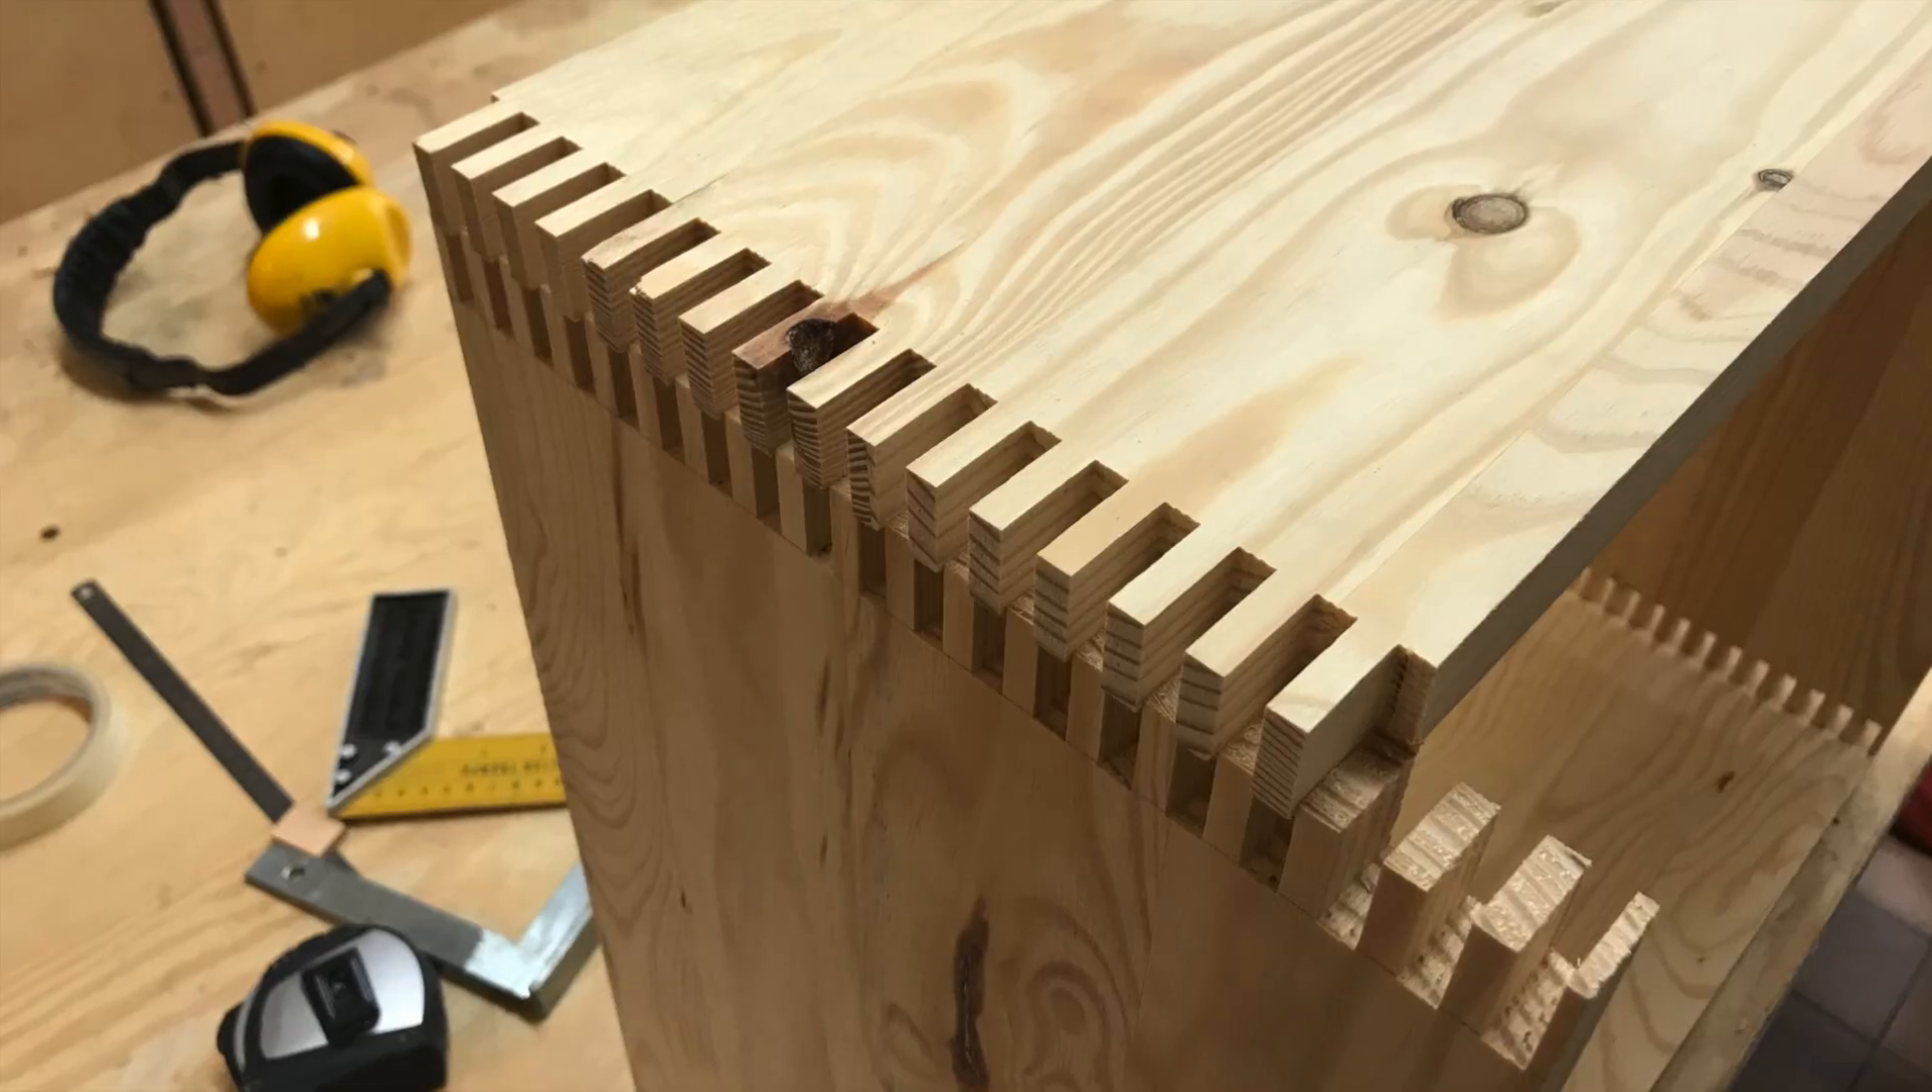And here's a dry assembly. I didn't push the finger joints all the way because they were a bit tight and I was worried I was not gonna be able to take them out.